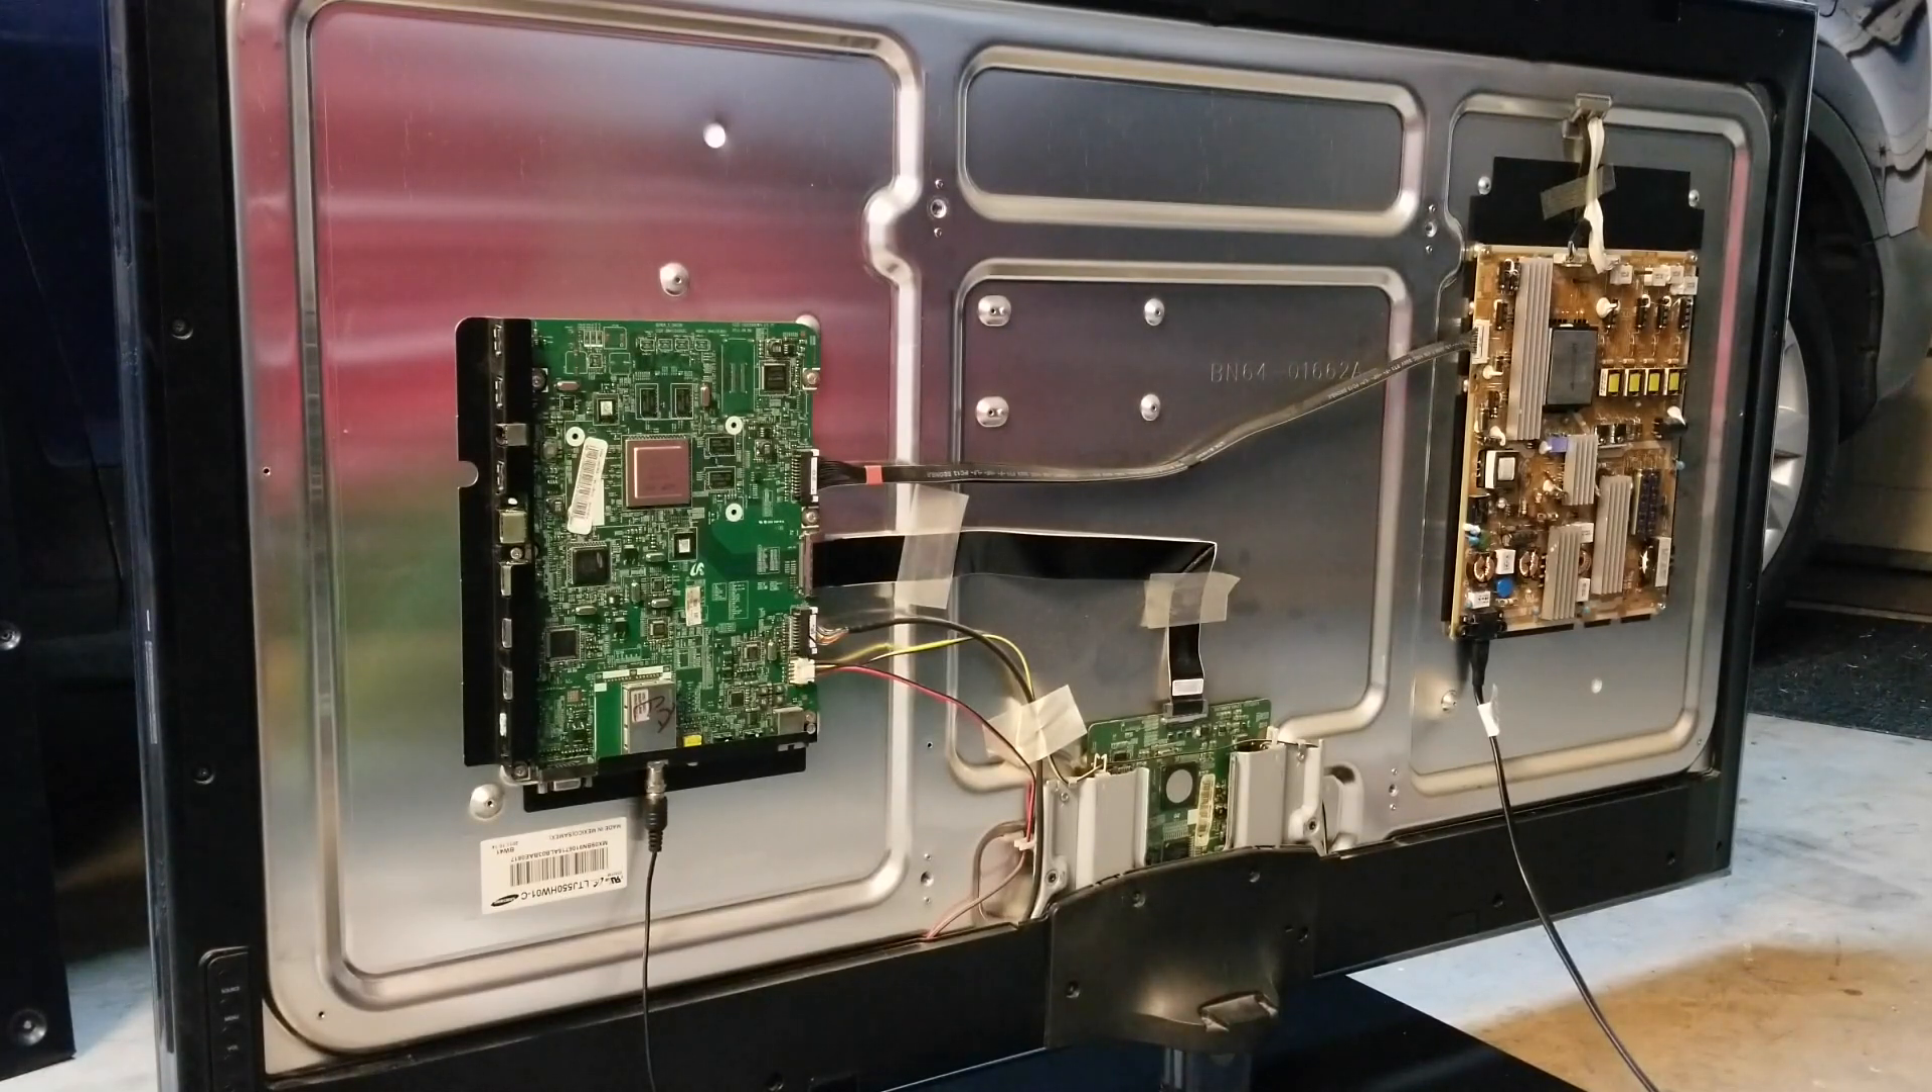Okay so I just put the power board back onto the TV and I plugged in the power cable.